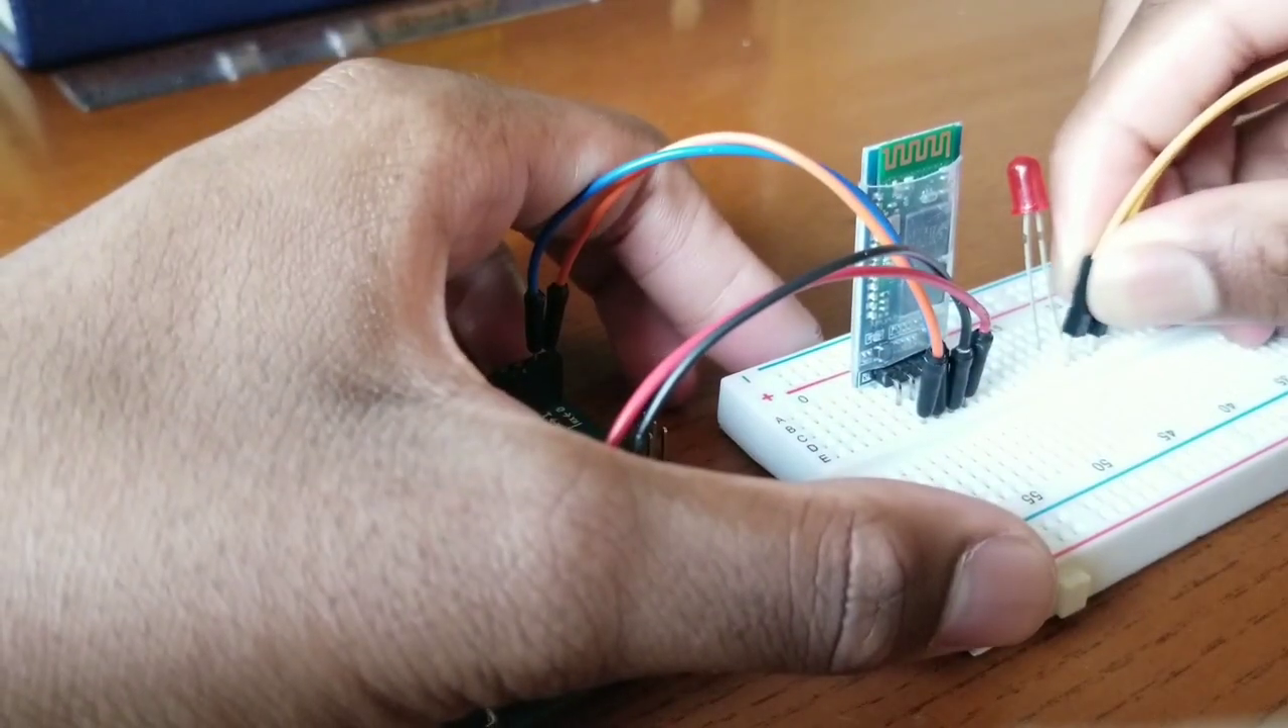After wiring the Bluetooth module, I inserted the LED to the breadboard.